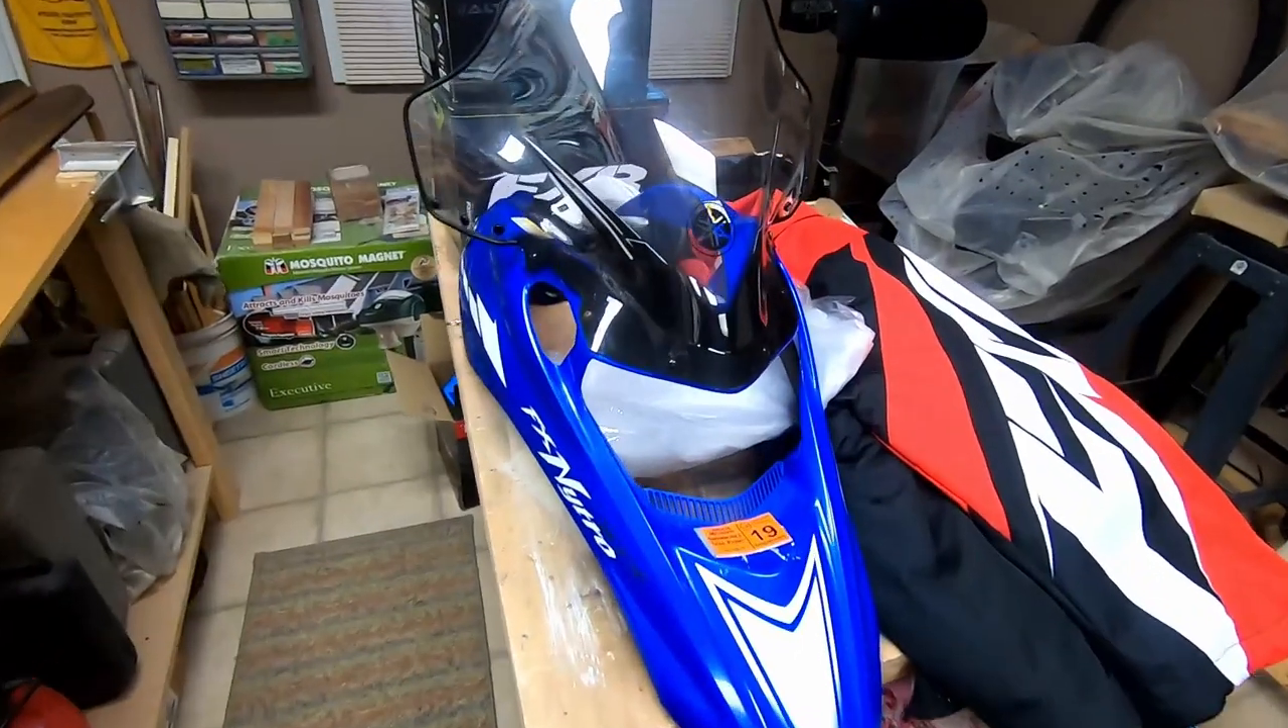Alright so what I did is I pulled the front nose cone off.